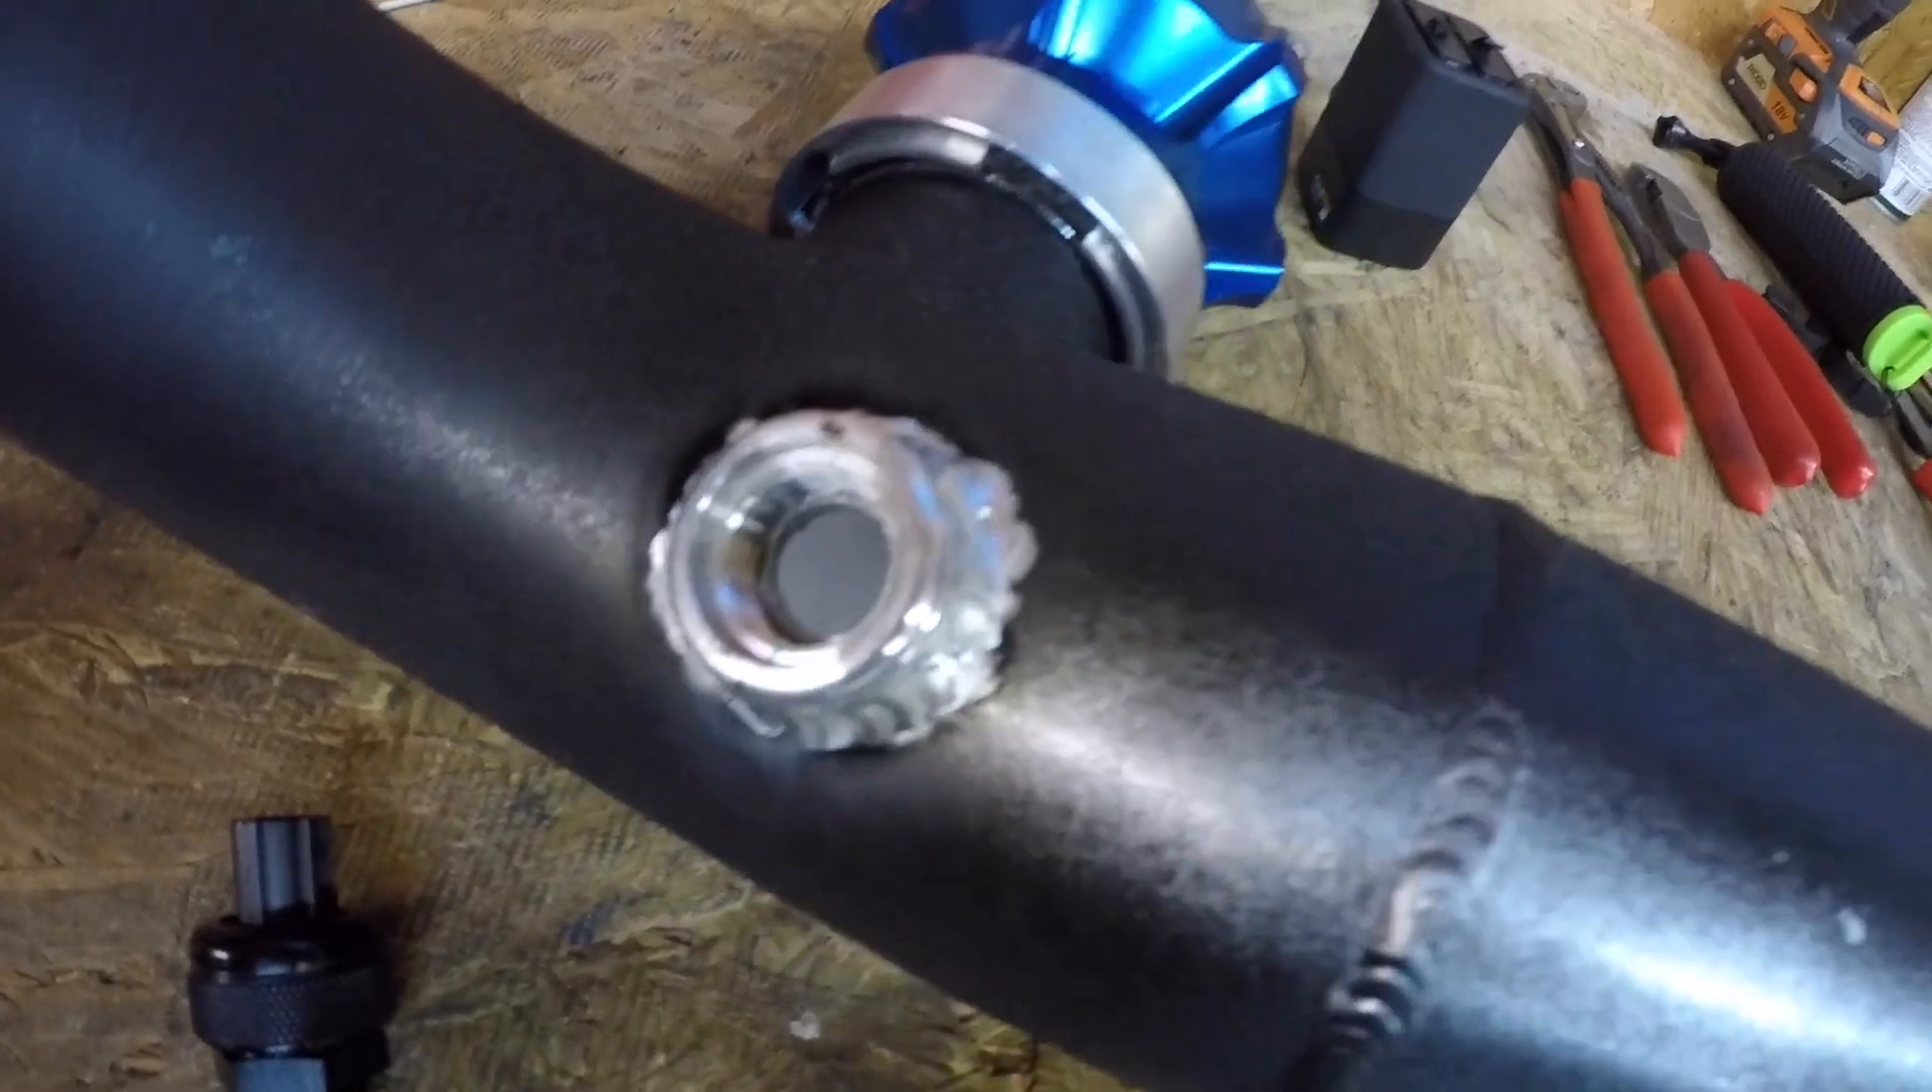We got the bung all welded up I put the blow valve back in.